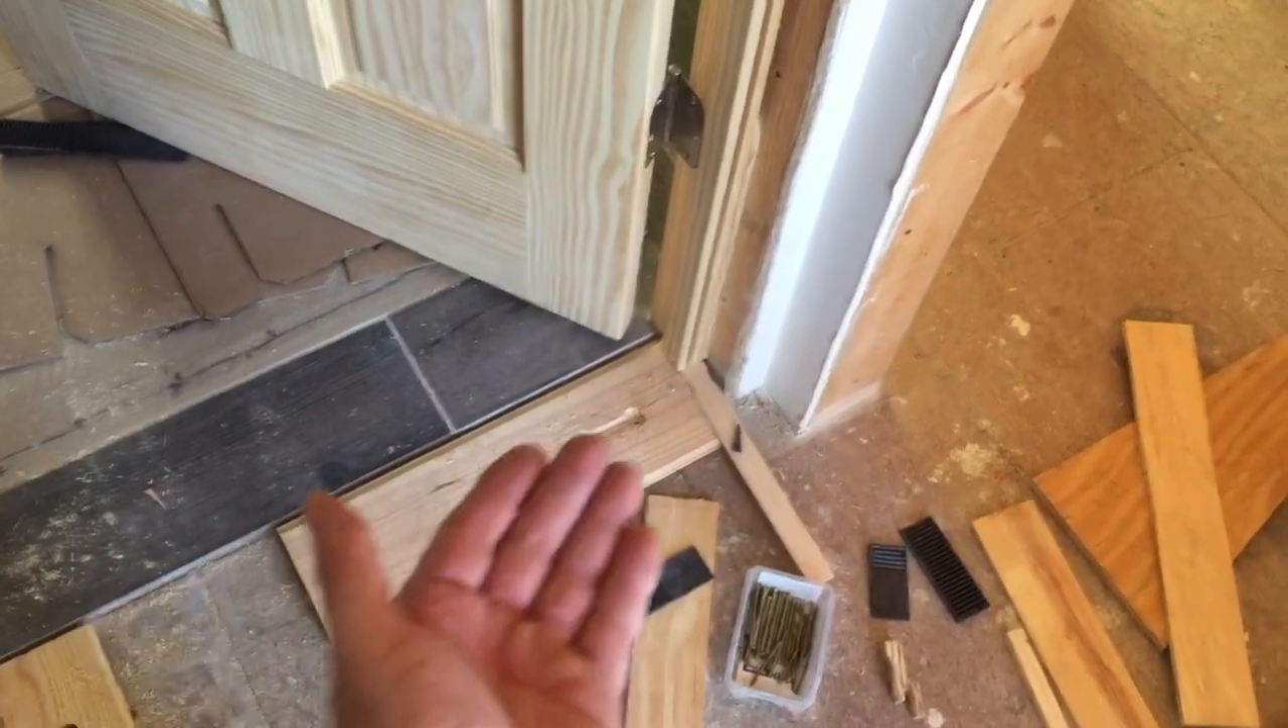Okay, so I've got the door in the opening for the bathroom actually.